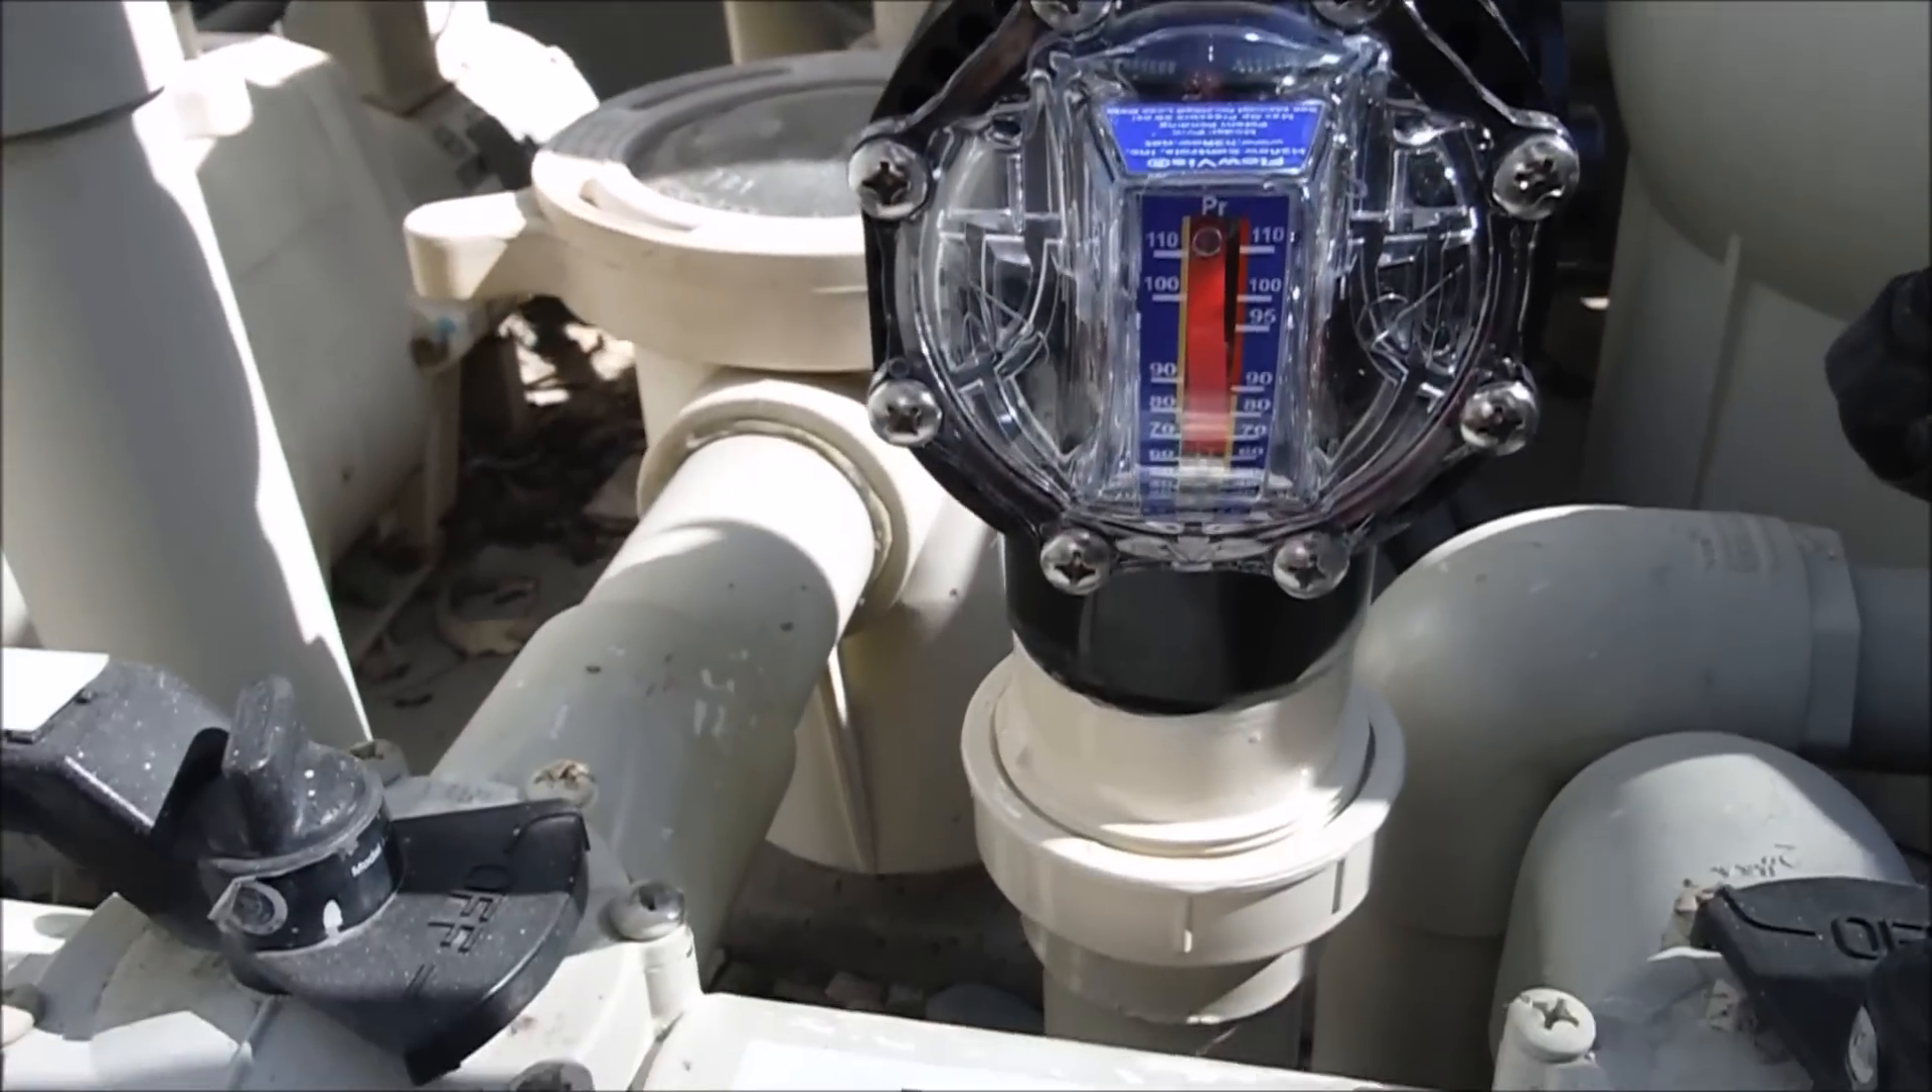And that's the installation of the FlowViz complete unit.